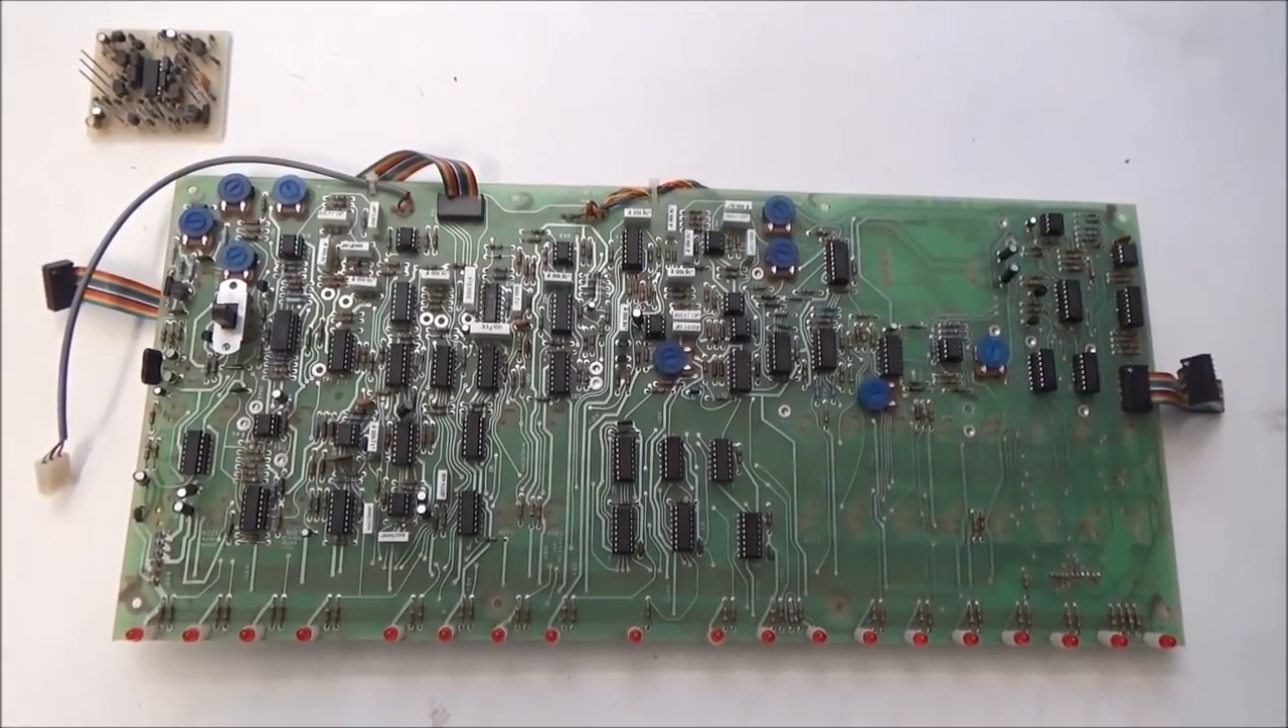And I put all the IC chips in the sockets.